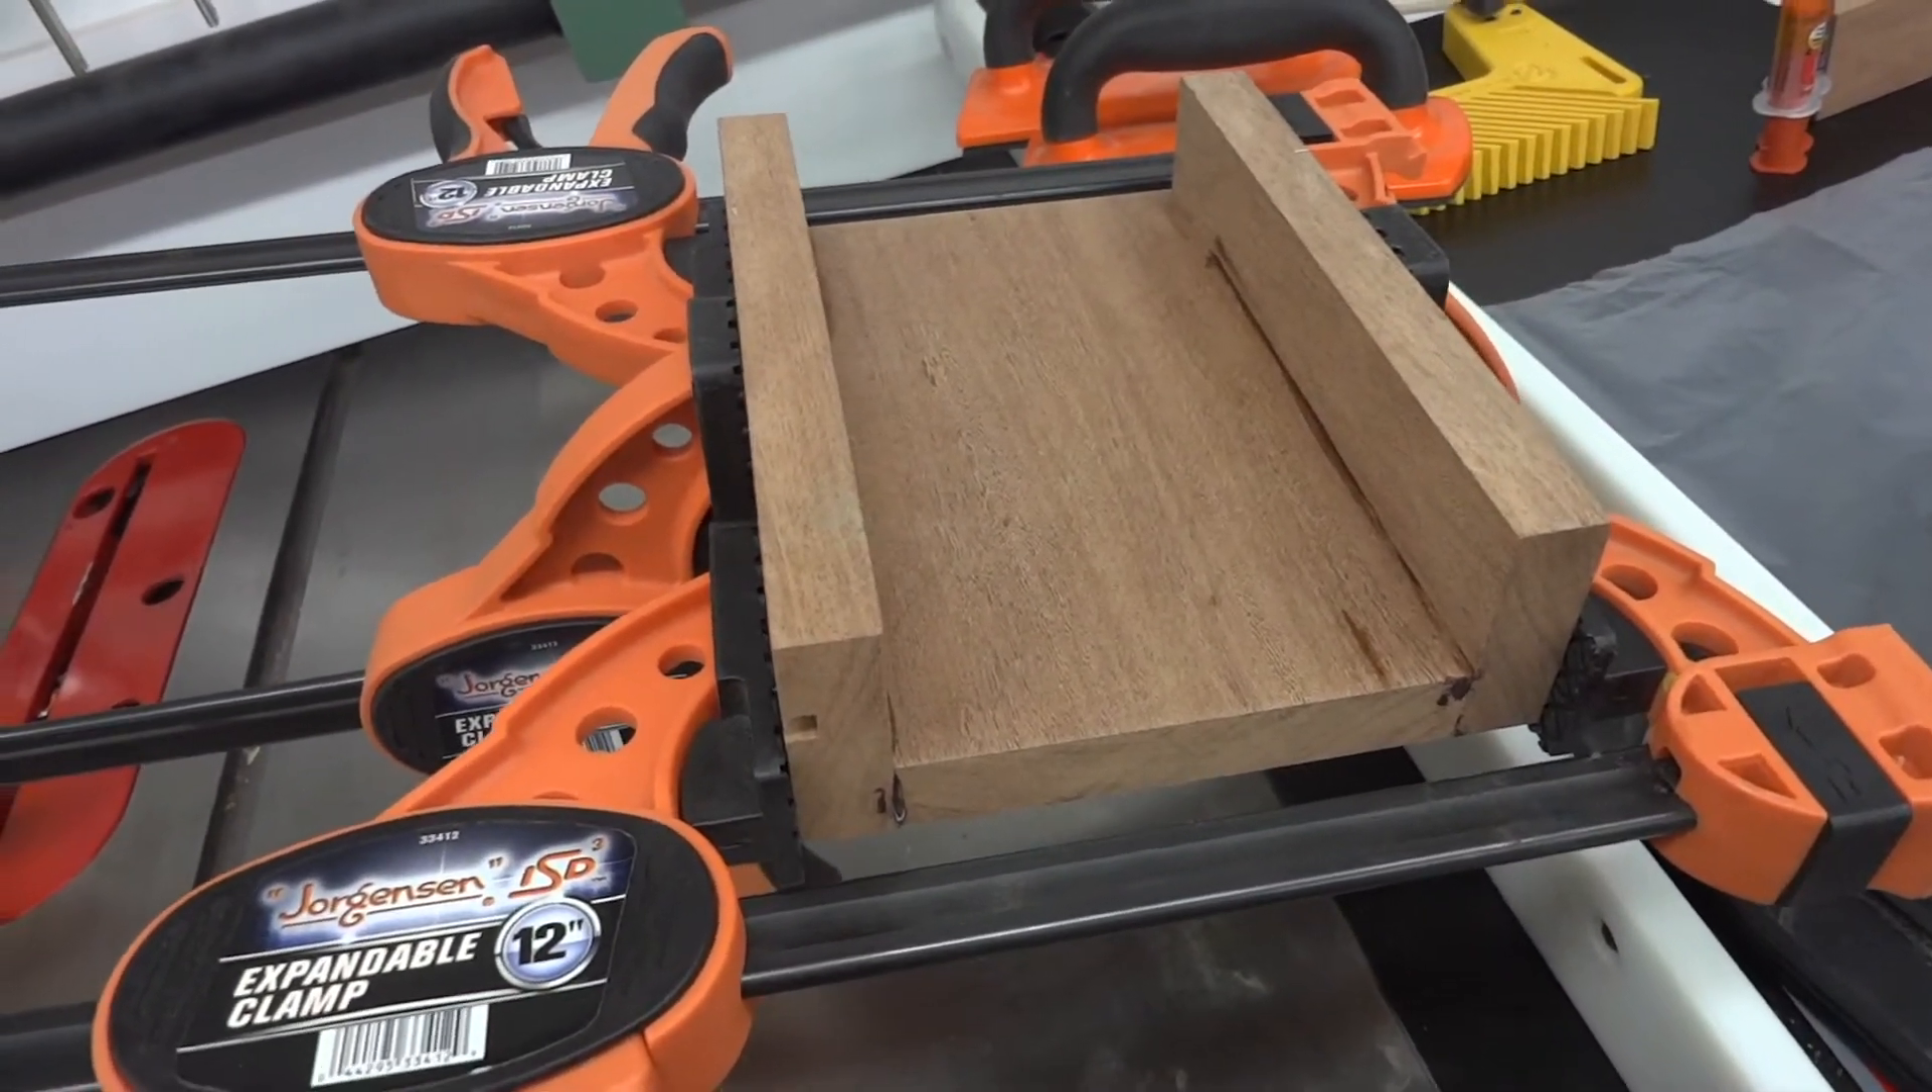OK, now the clamps are on and the pieces aren't sliding around.